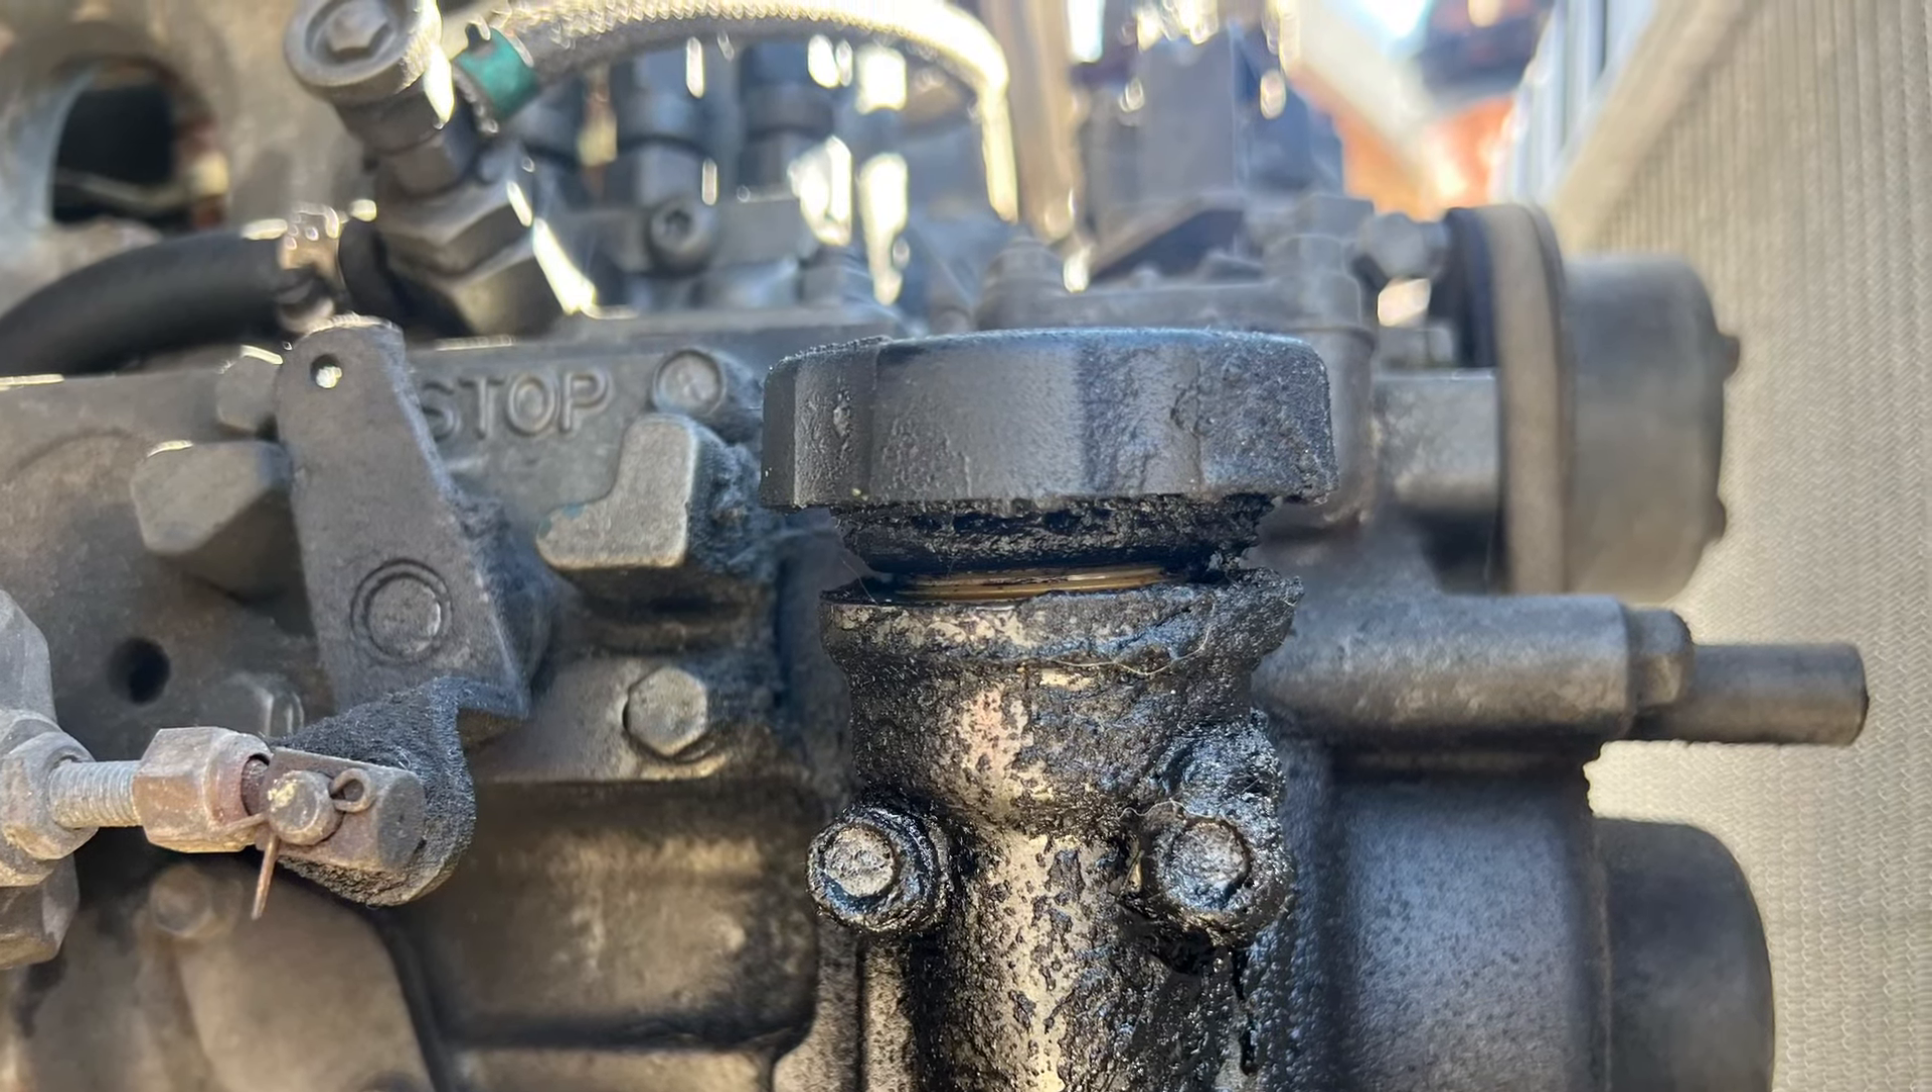I noticed this oil cap doesn't fit all the way on it, and it doesn't... I don't think the threads are the same, so I think it has the wrong cap on it.